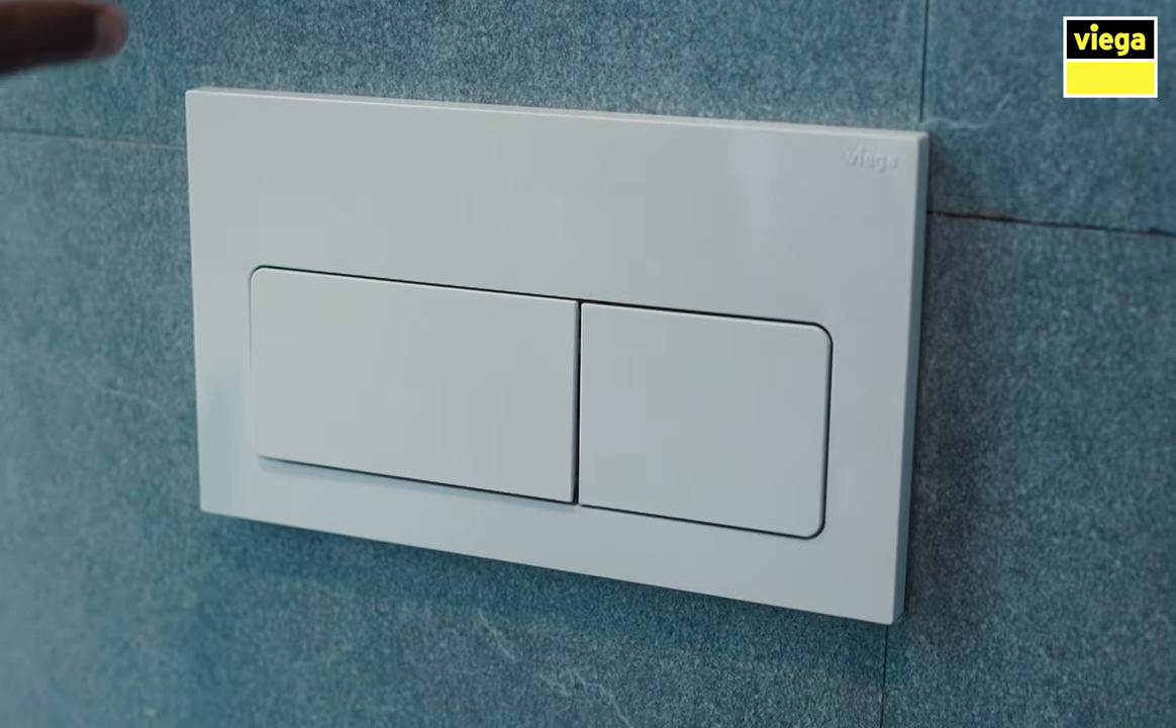अब ये हमारा फ्लश प्लेट कम्प्लीट हो गया।